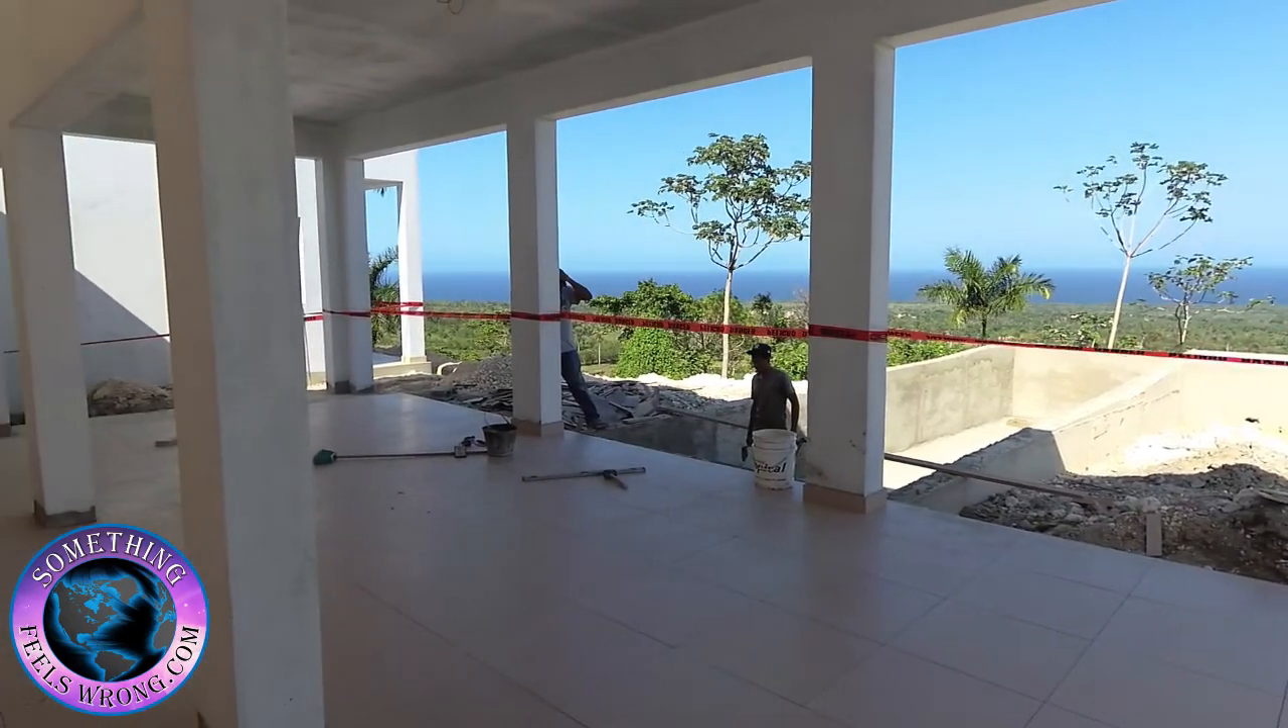Um these good folks uh they've just finished laying down tile.